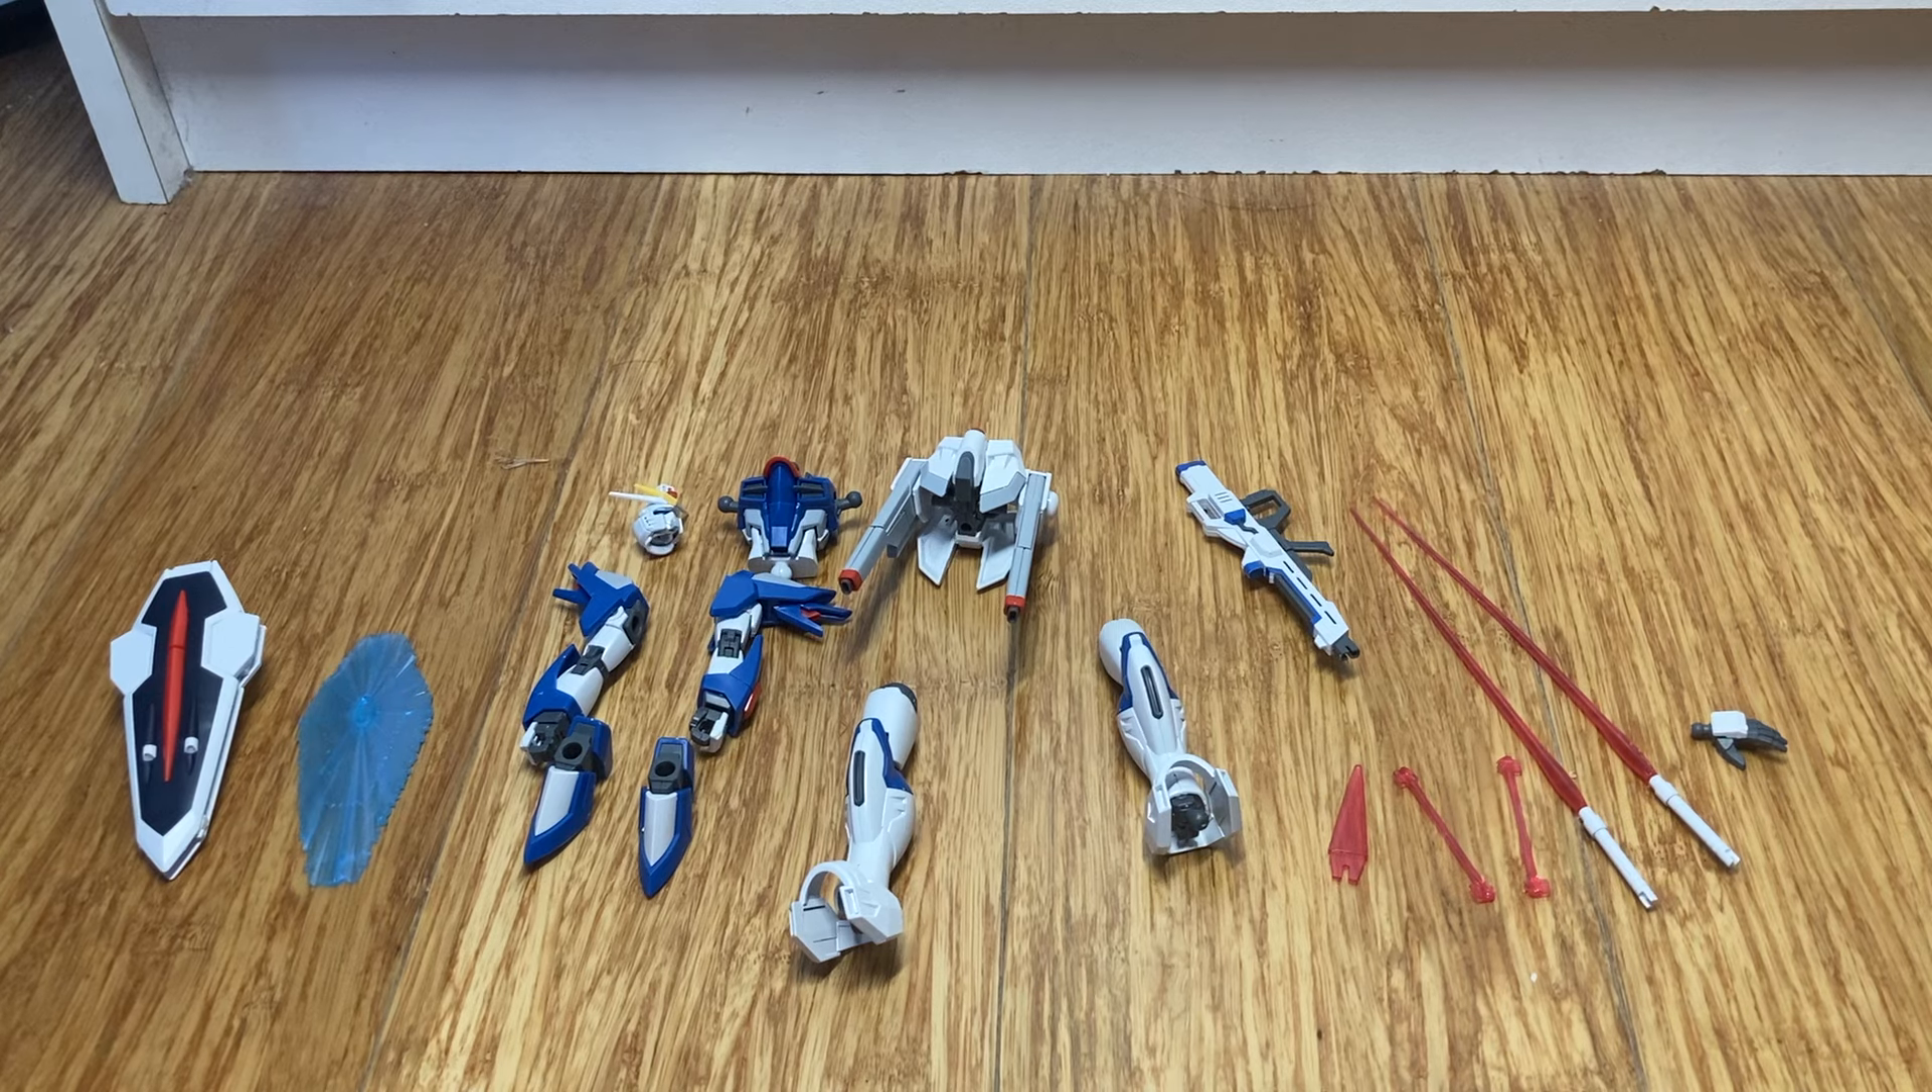No. Okay, so this is the rising Freedom Gundam. Not yet completed because we haven't put it together.